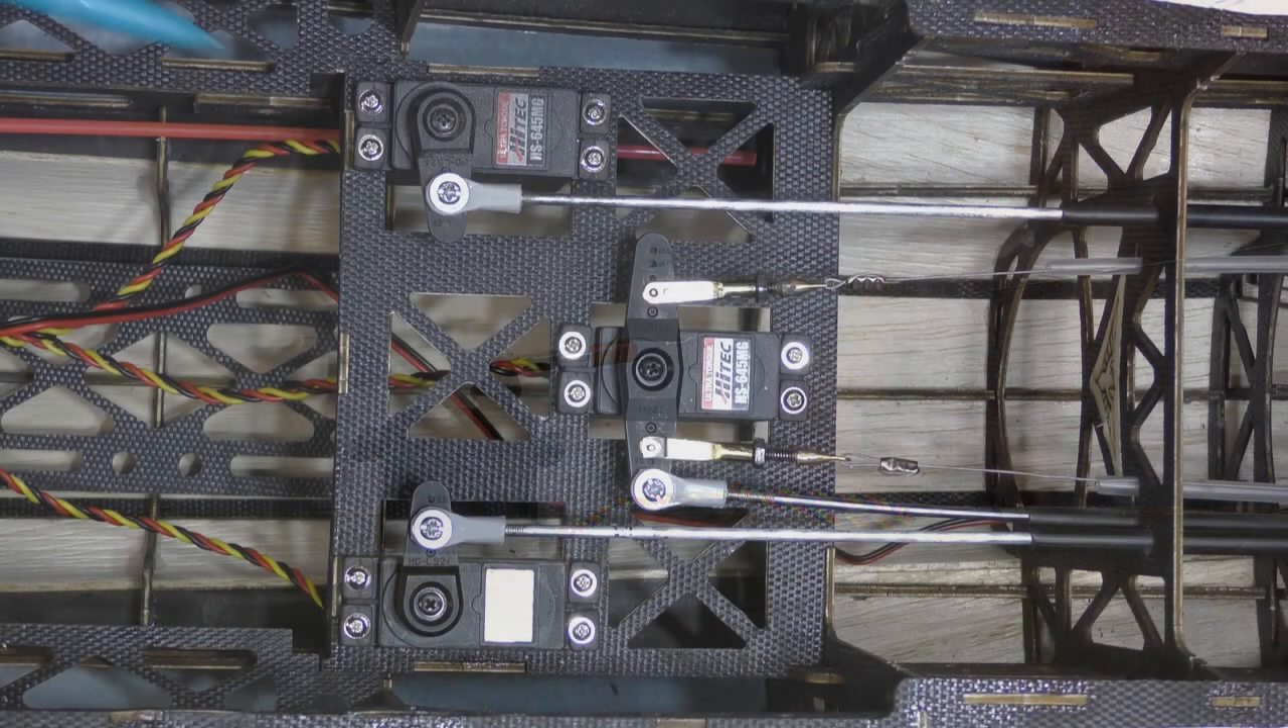The servos are all installed the rods are all adjusted the cables adjusted and there's not much more to do on the rear section of the airplane from here back.